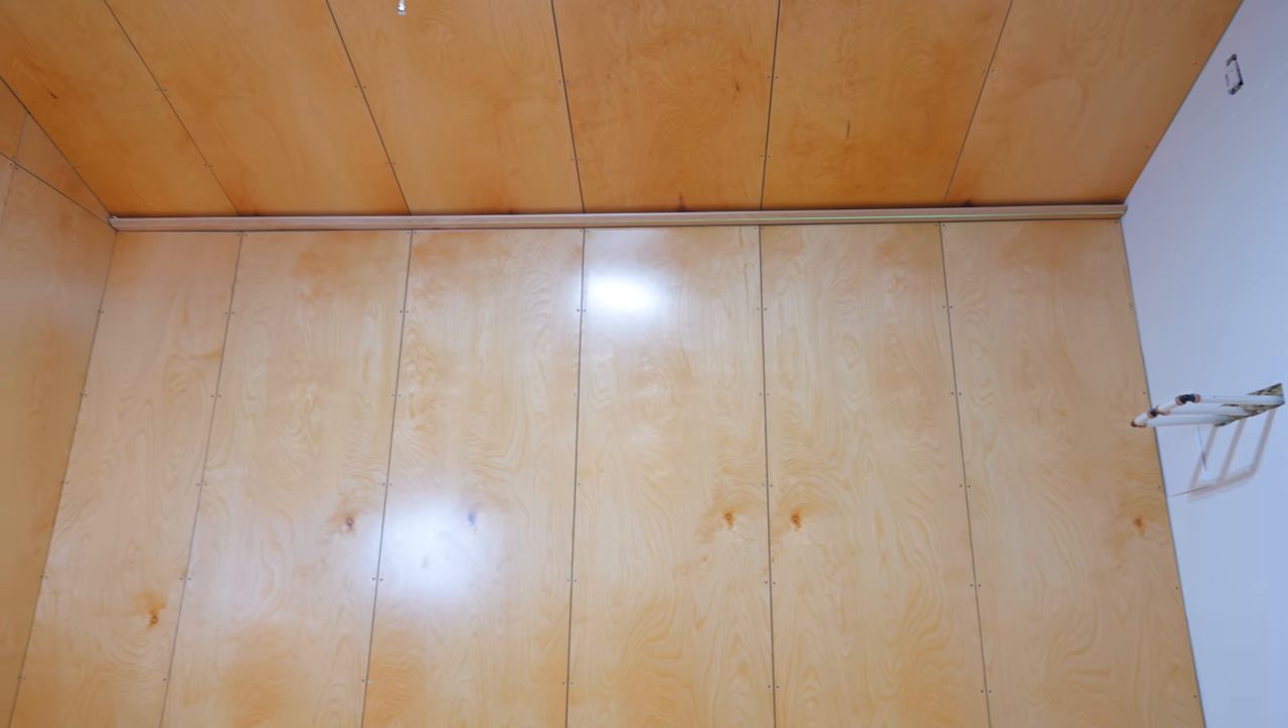But you can see in this shot where this custom trim was installed between where the ceiling panels and wall panels met.